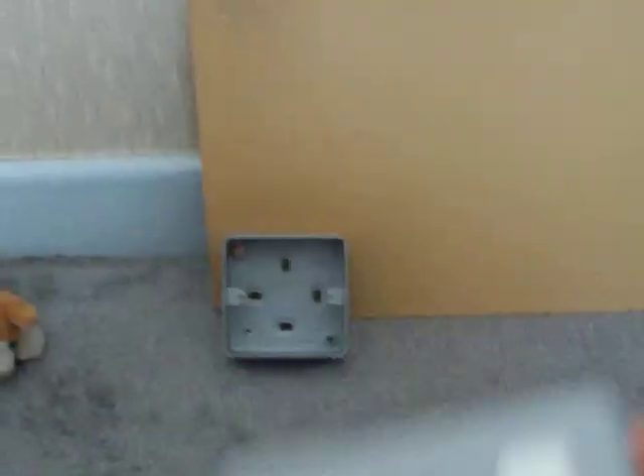Can you see something missing people yes it hasn't got the fixing screws.